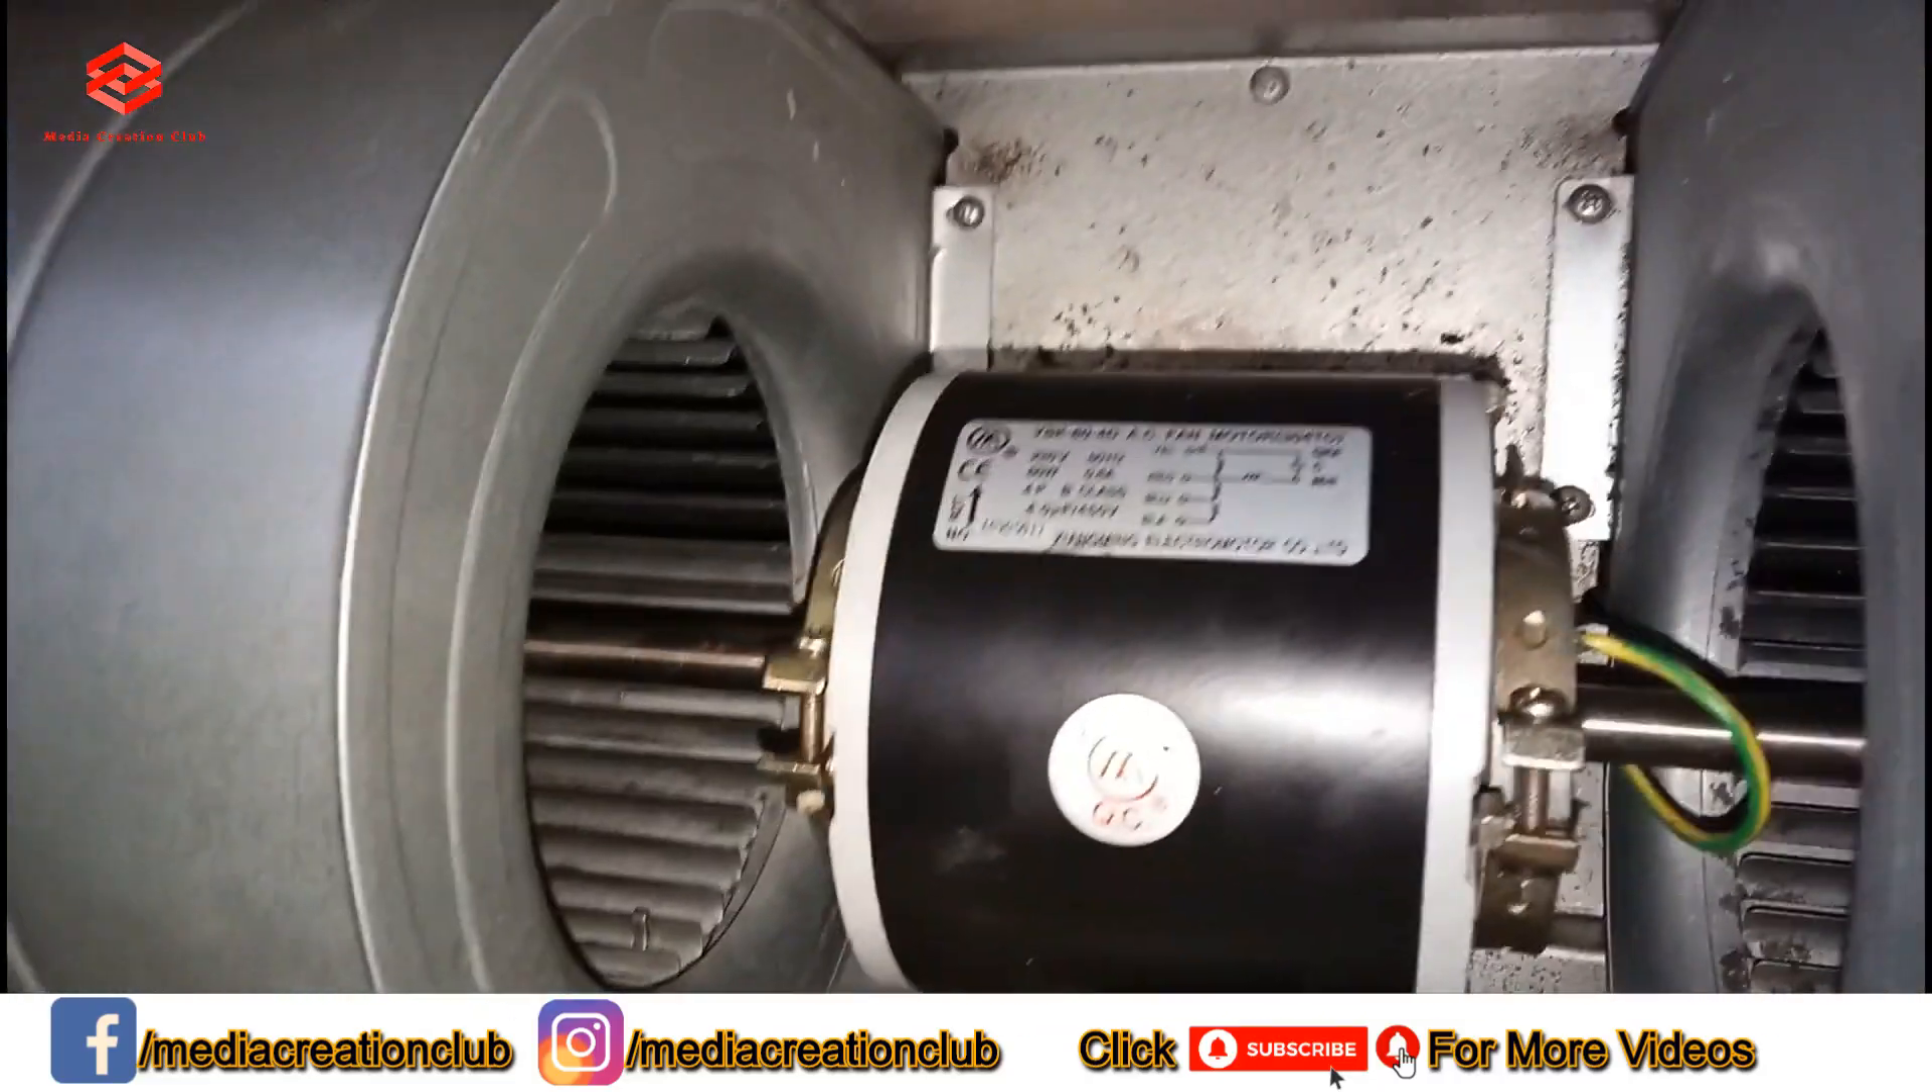Okay friends so you can see we already fixed the new motor.